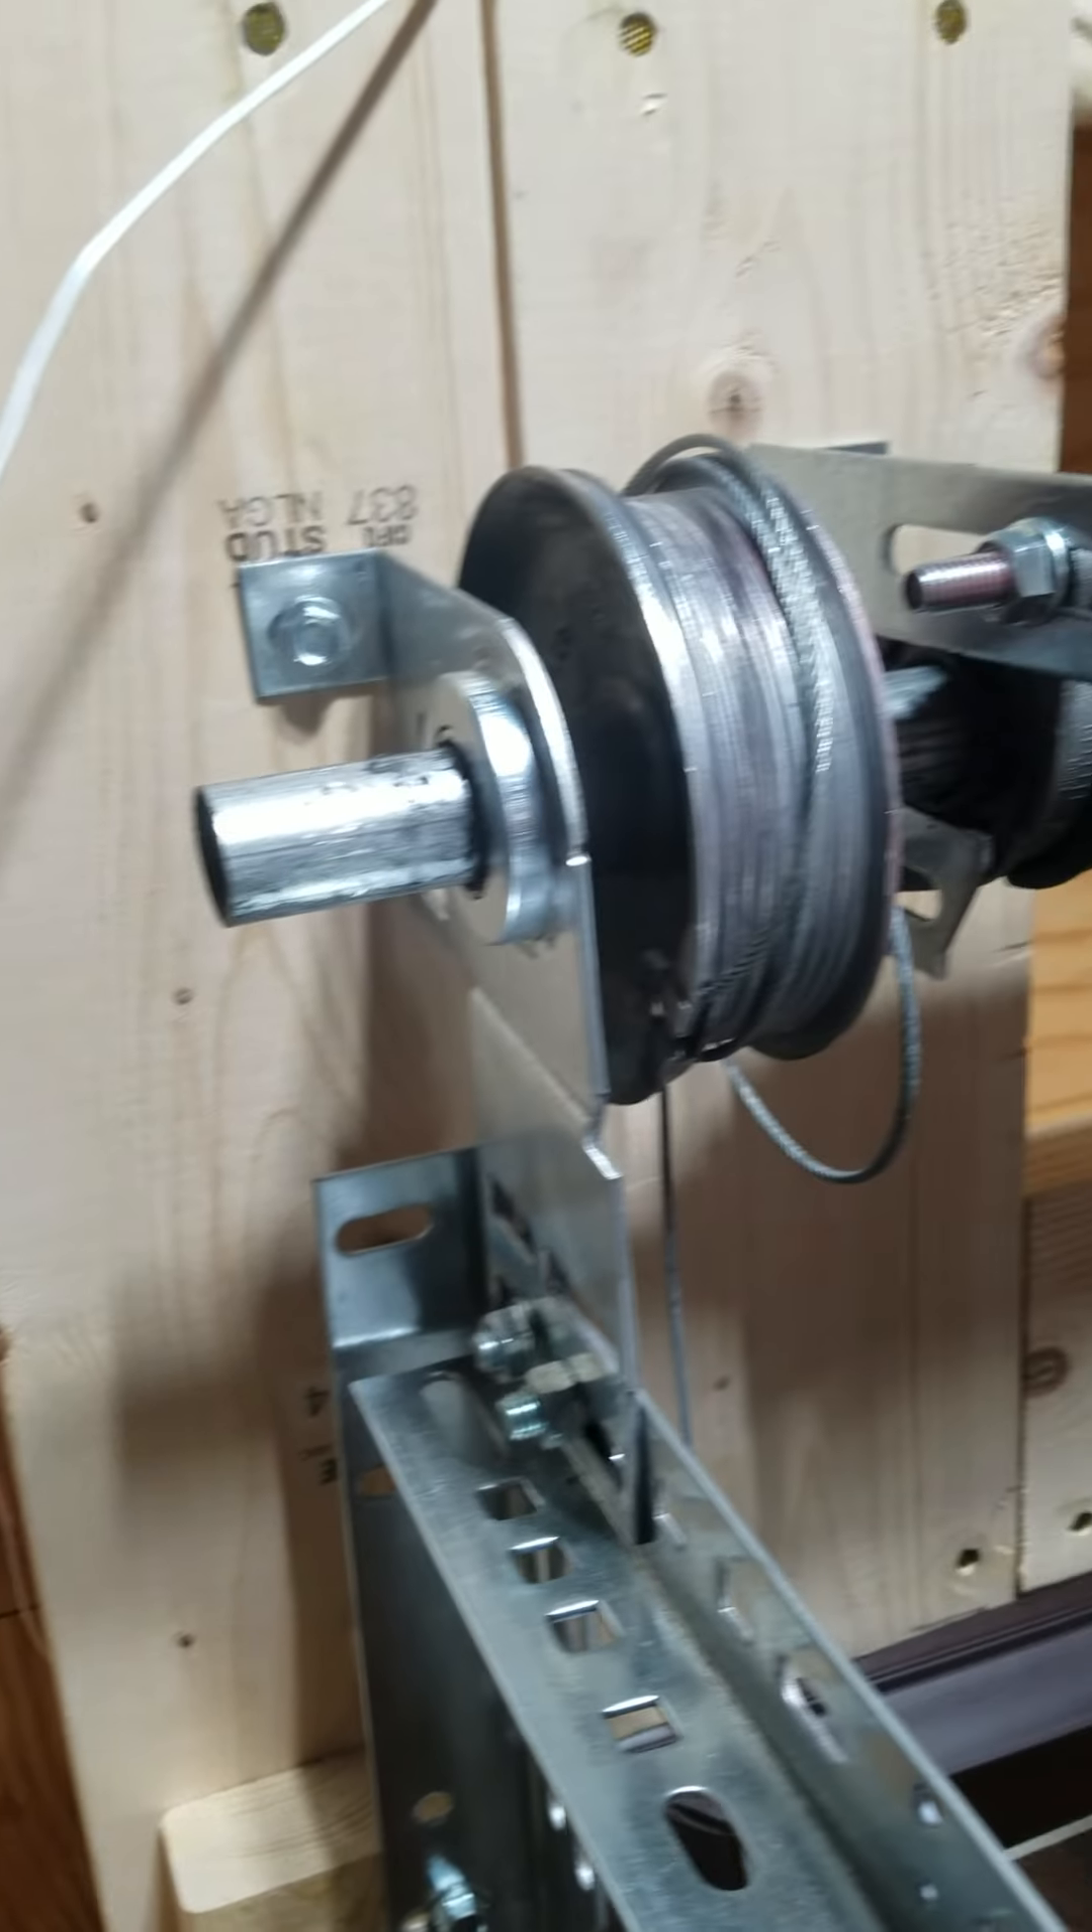As you can see the cable spun off the drum and it's well it's not on the drum so the door is going to close crooked.